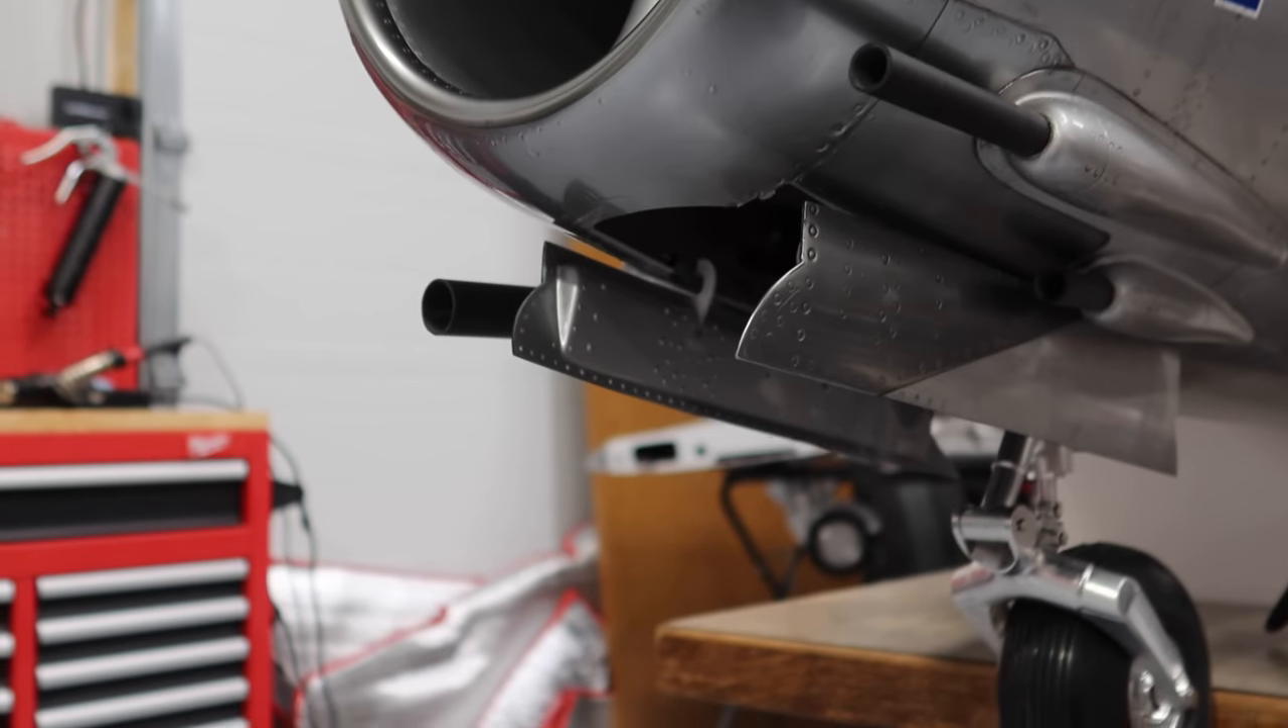All right, guys, and as a last step in this video, we installed our cannons.